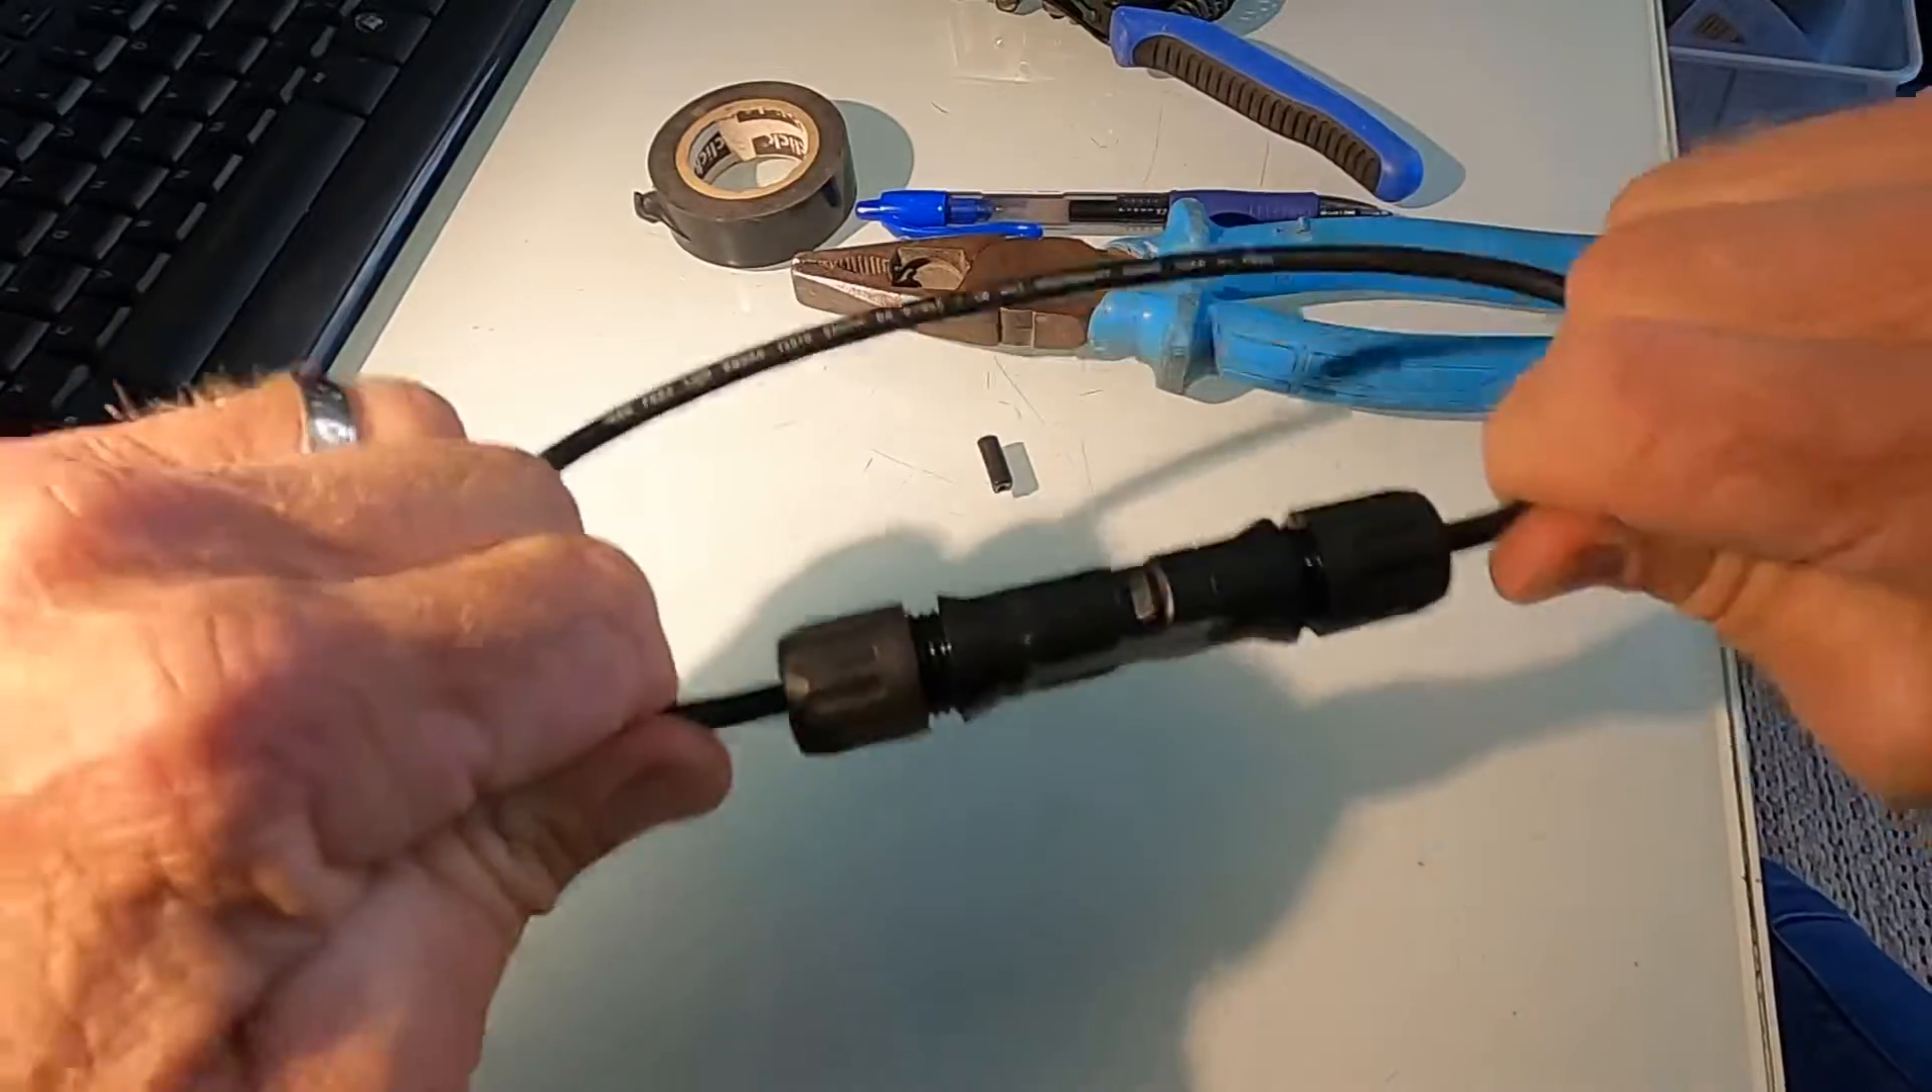That's our male and a female they just plug in together like that that's a perfect joint.